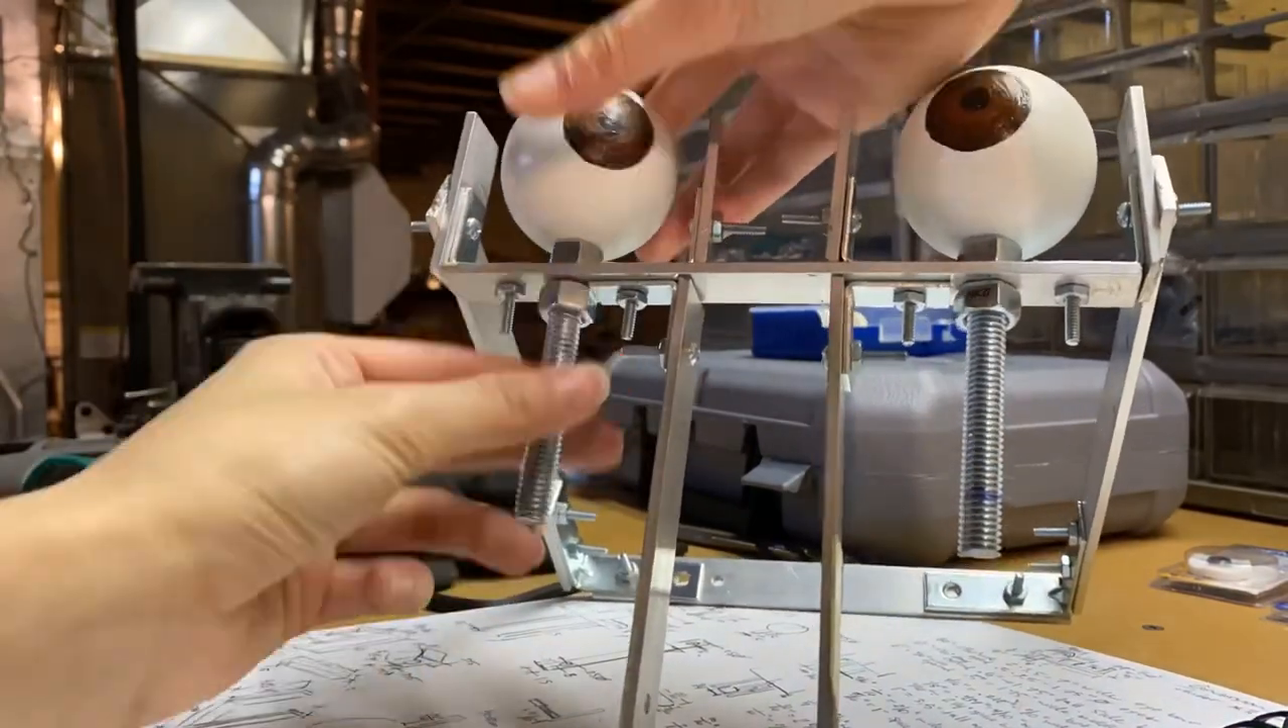Here's what it looks like with the eyes on.